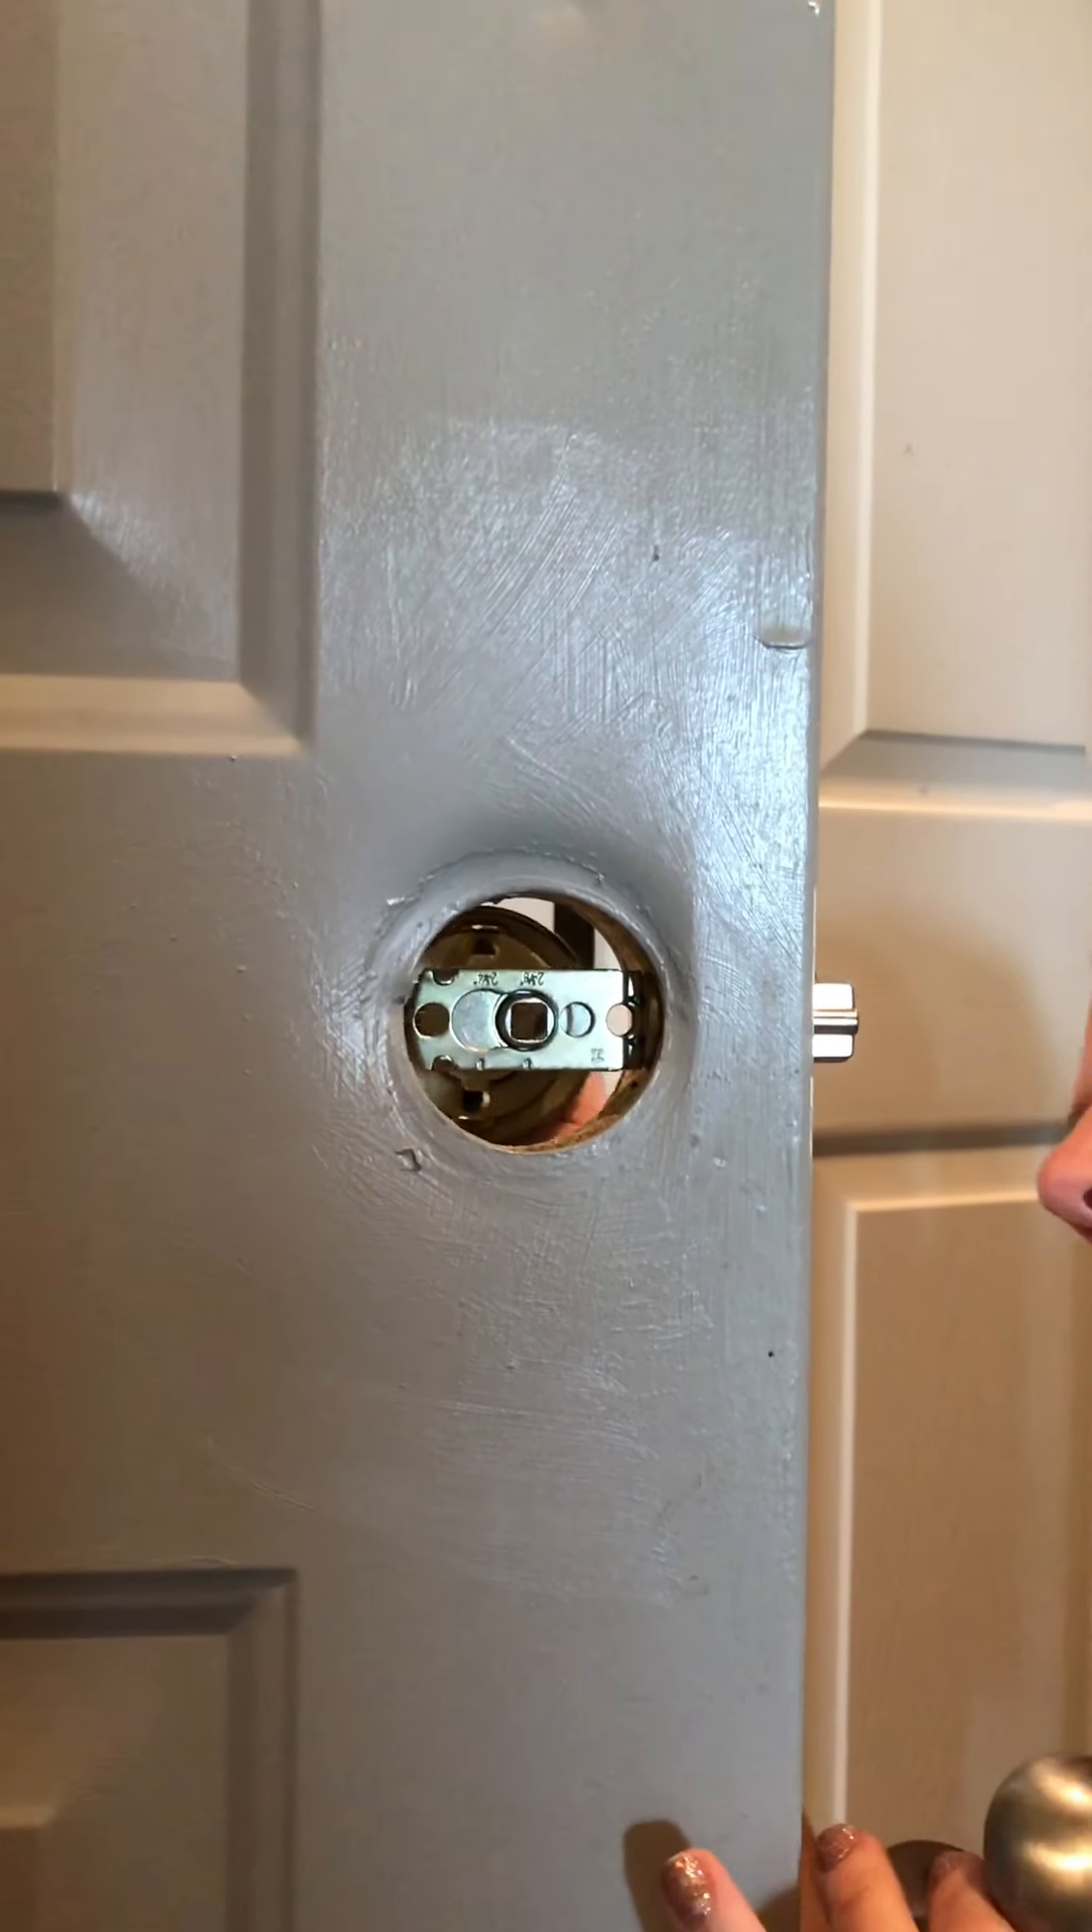Okay so we have the latch in place and it's lined up in the middle so all we have to do is now put the doorknob together.